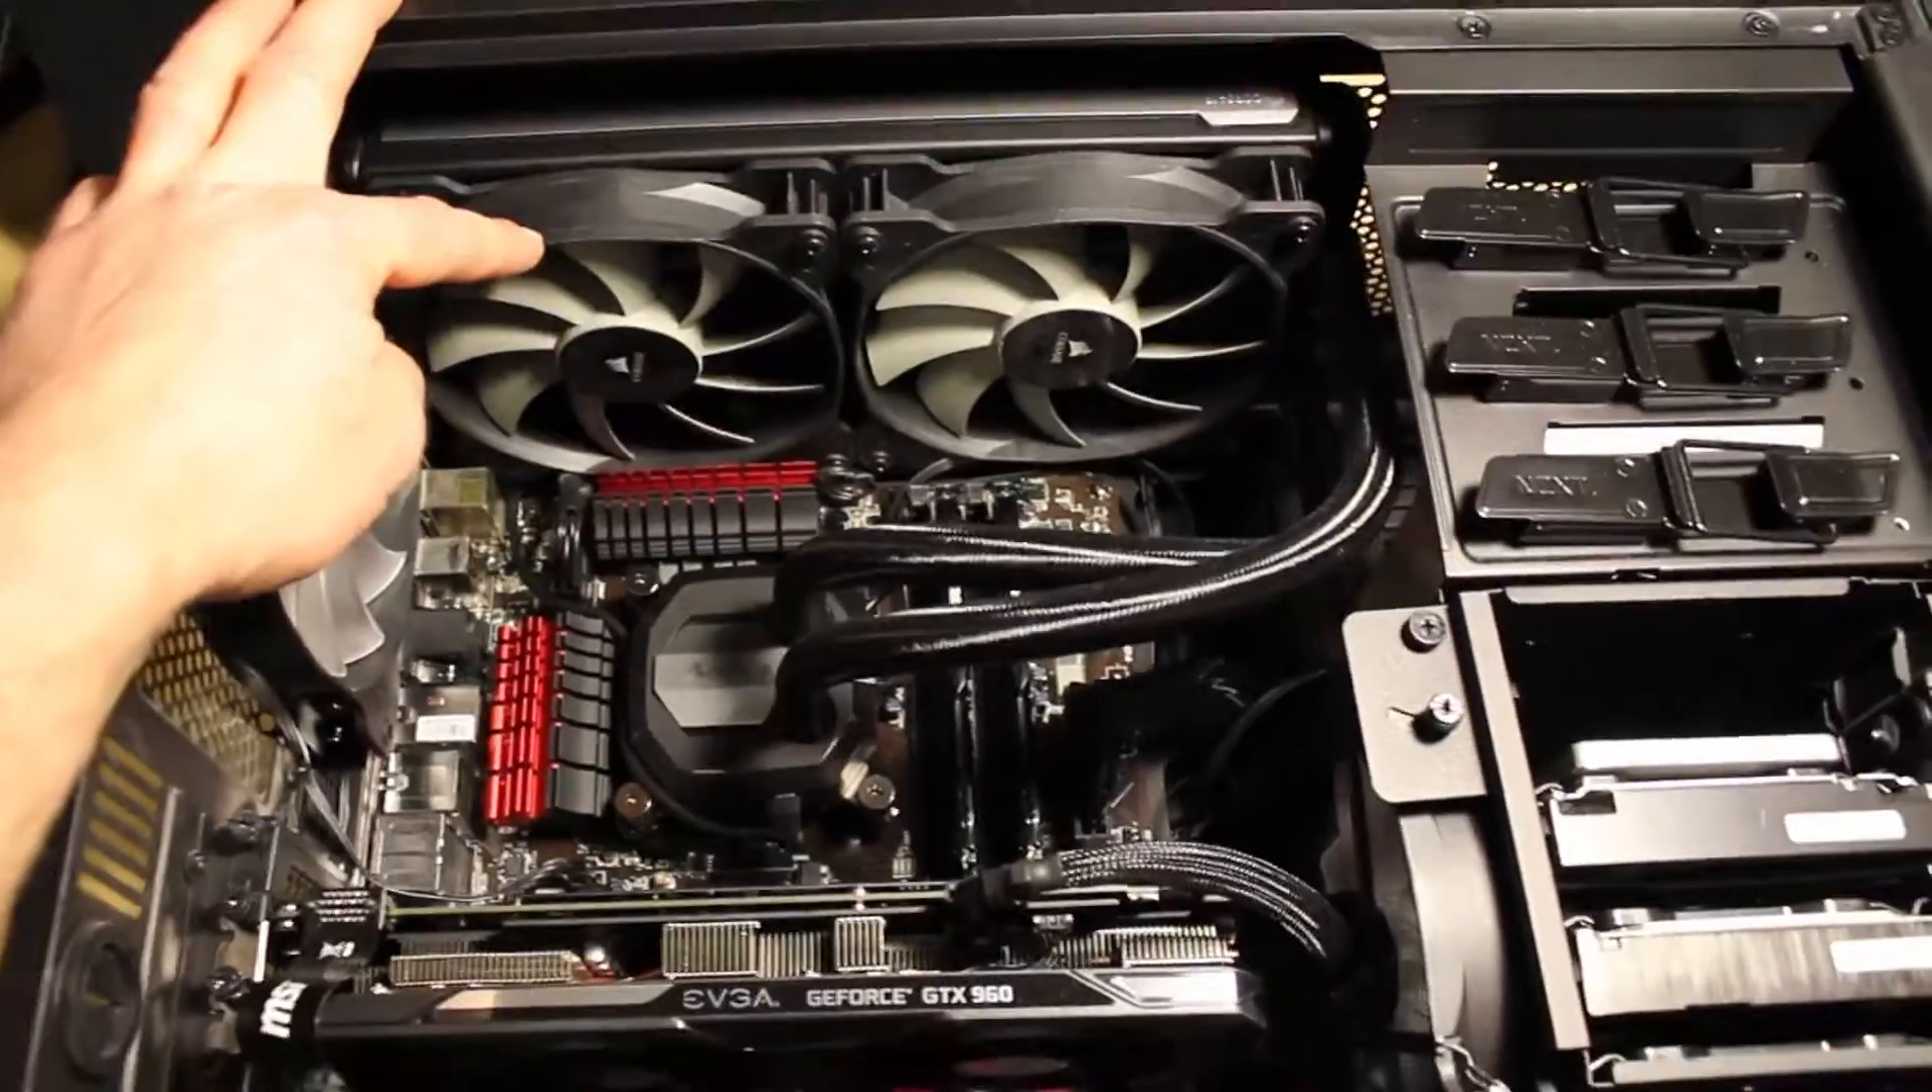So I've got the 240 millimeter exhaust fans here on the radiator for the Corsair H110.